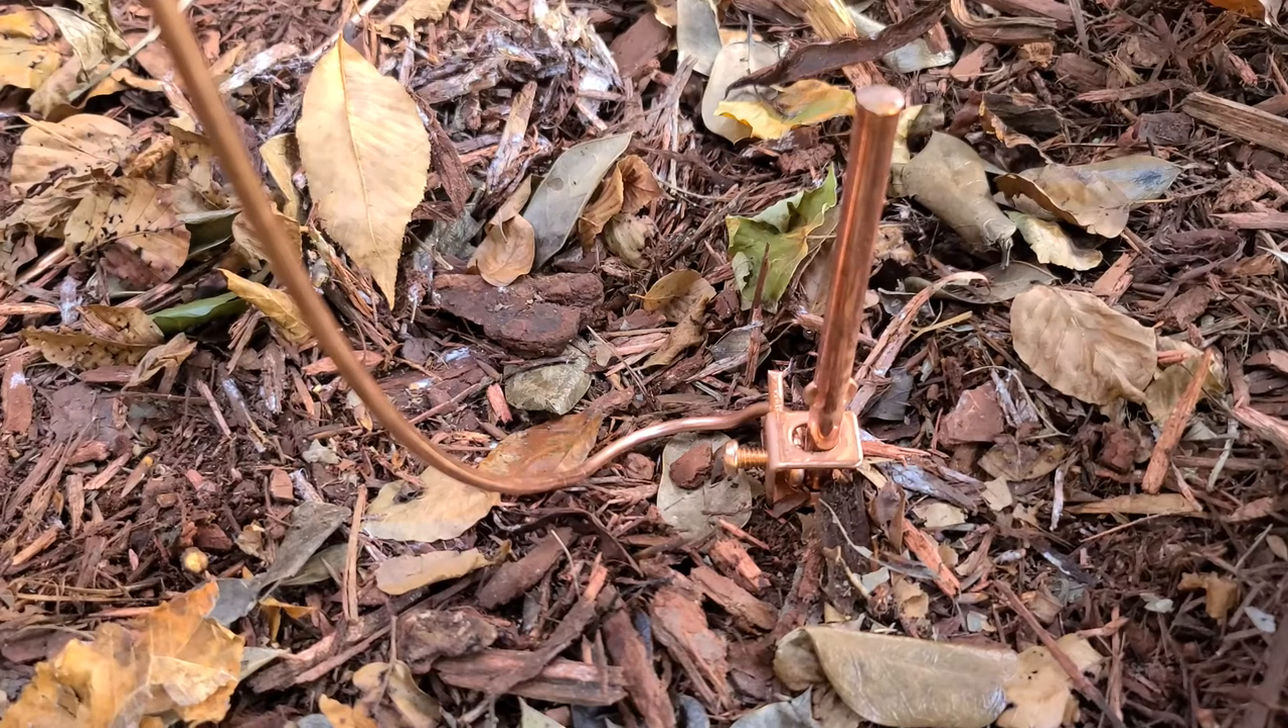Here we've actually attached the 8-gauge wire.